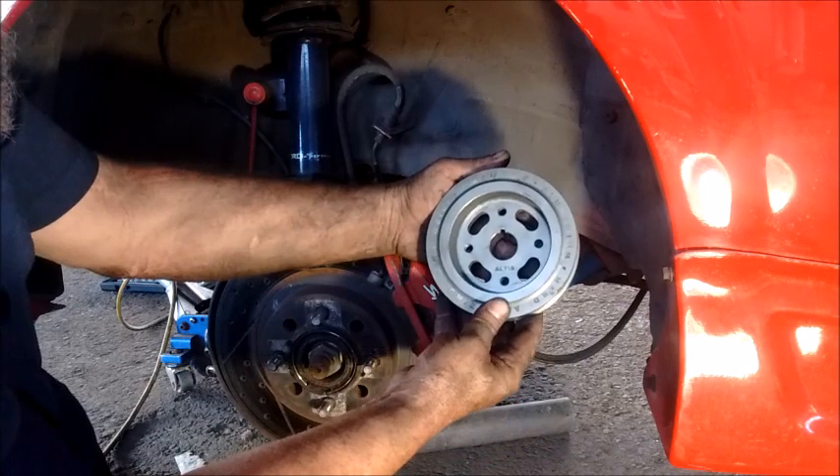So here we go after about five minutes of wiggling the pulley finally came out.